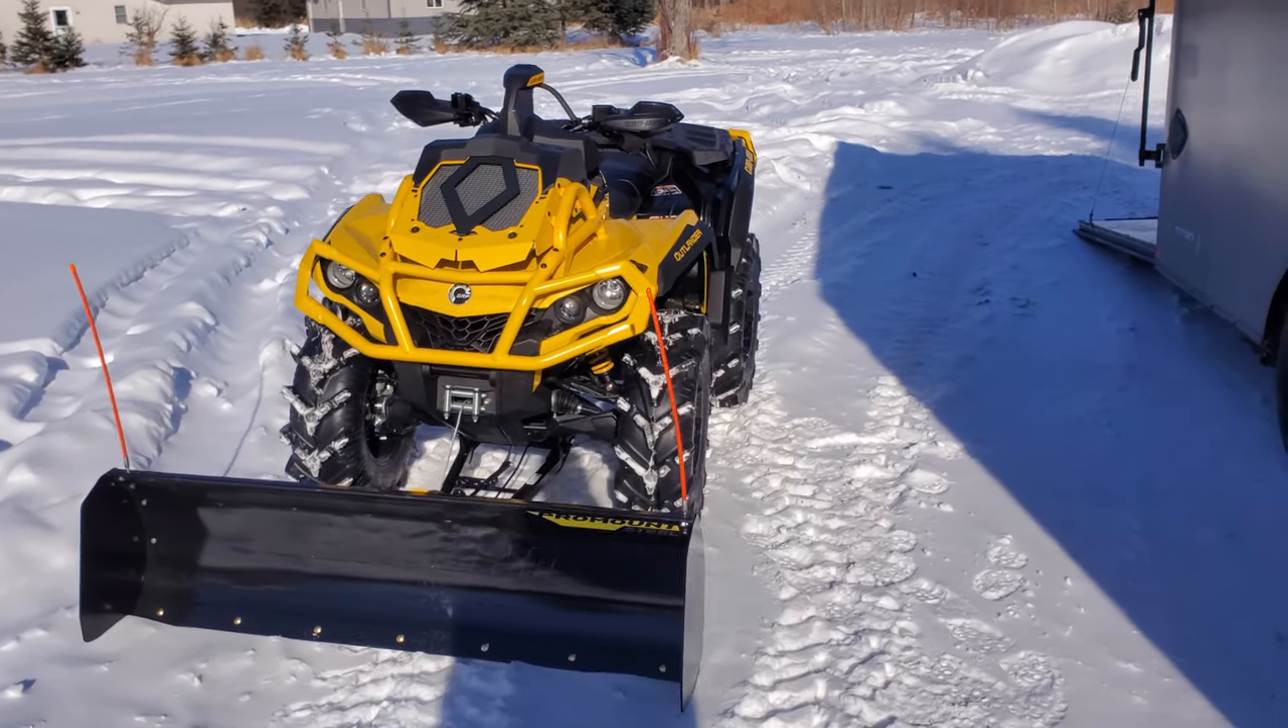This is the can -am pro mount plow this is a 60 inch plow from can -am just got it put on.